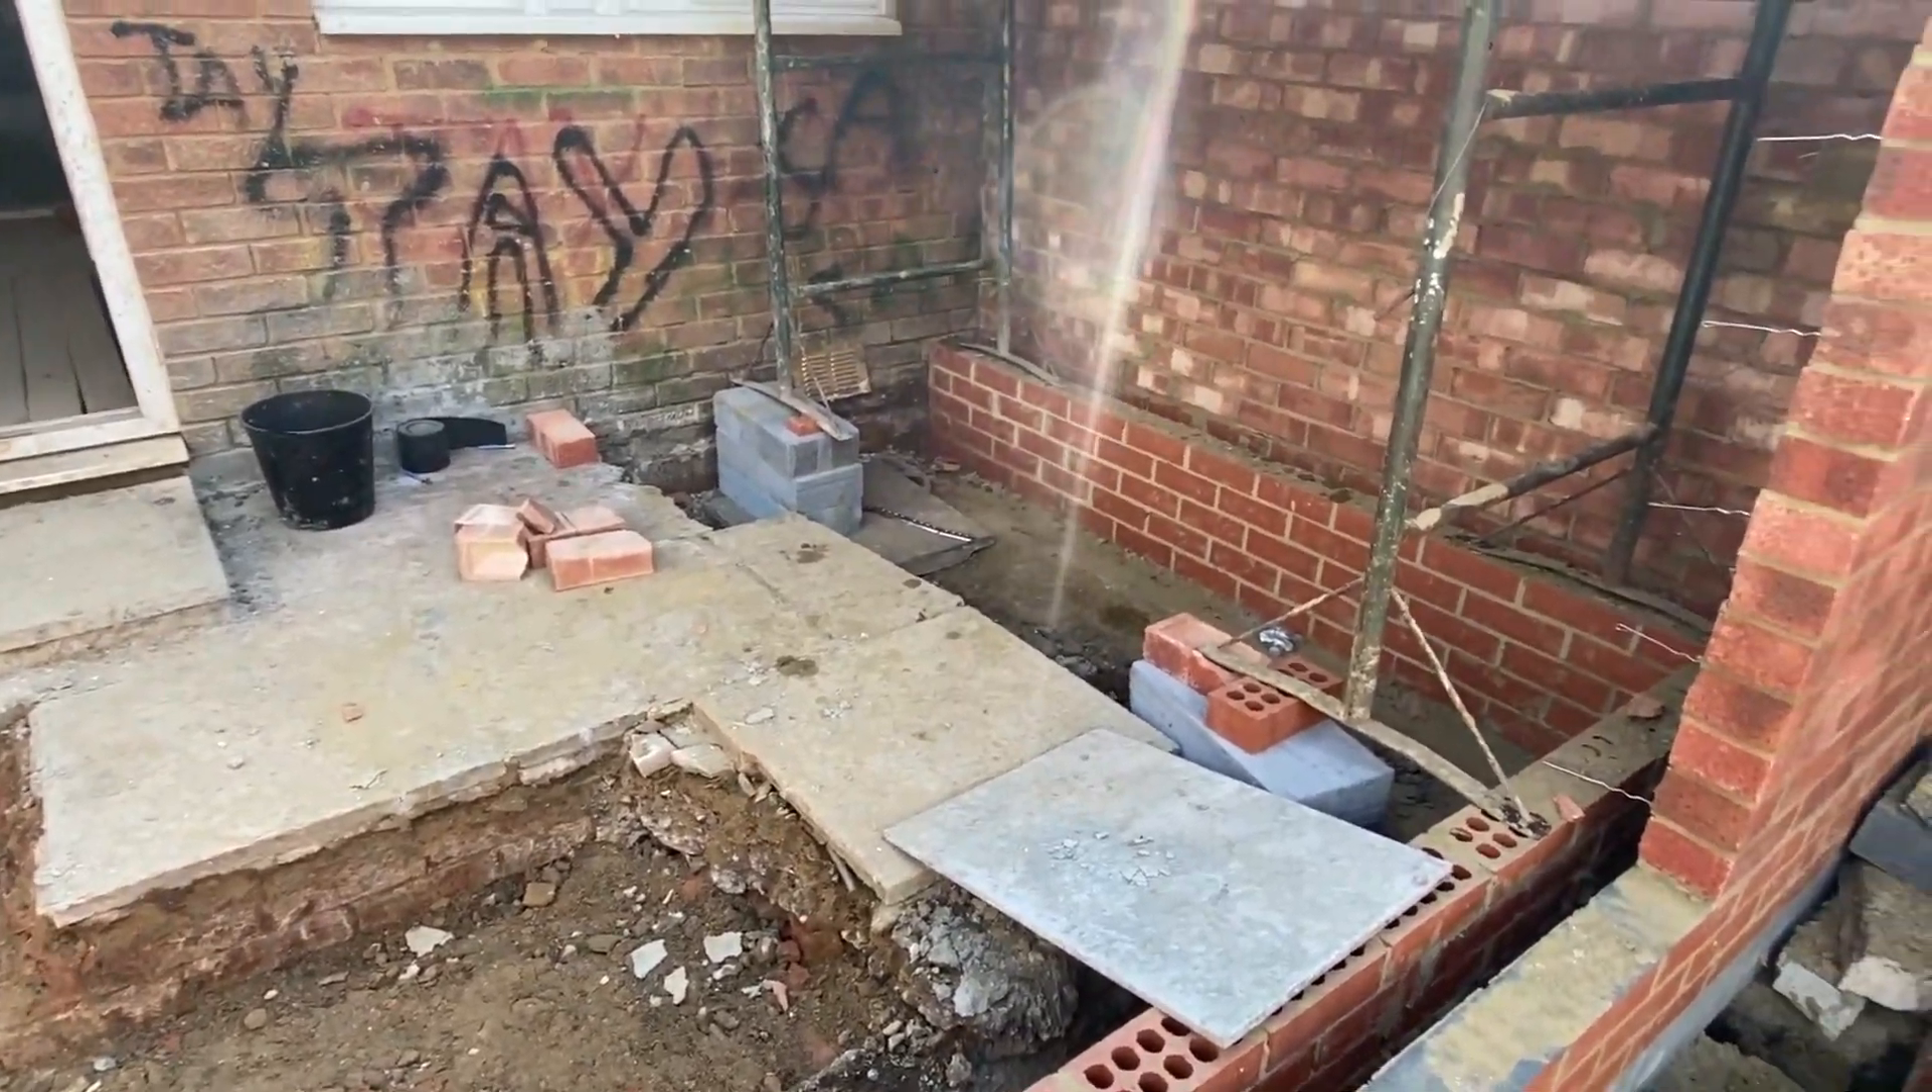But you can see internally here we're starting to remove the old patio.